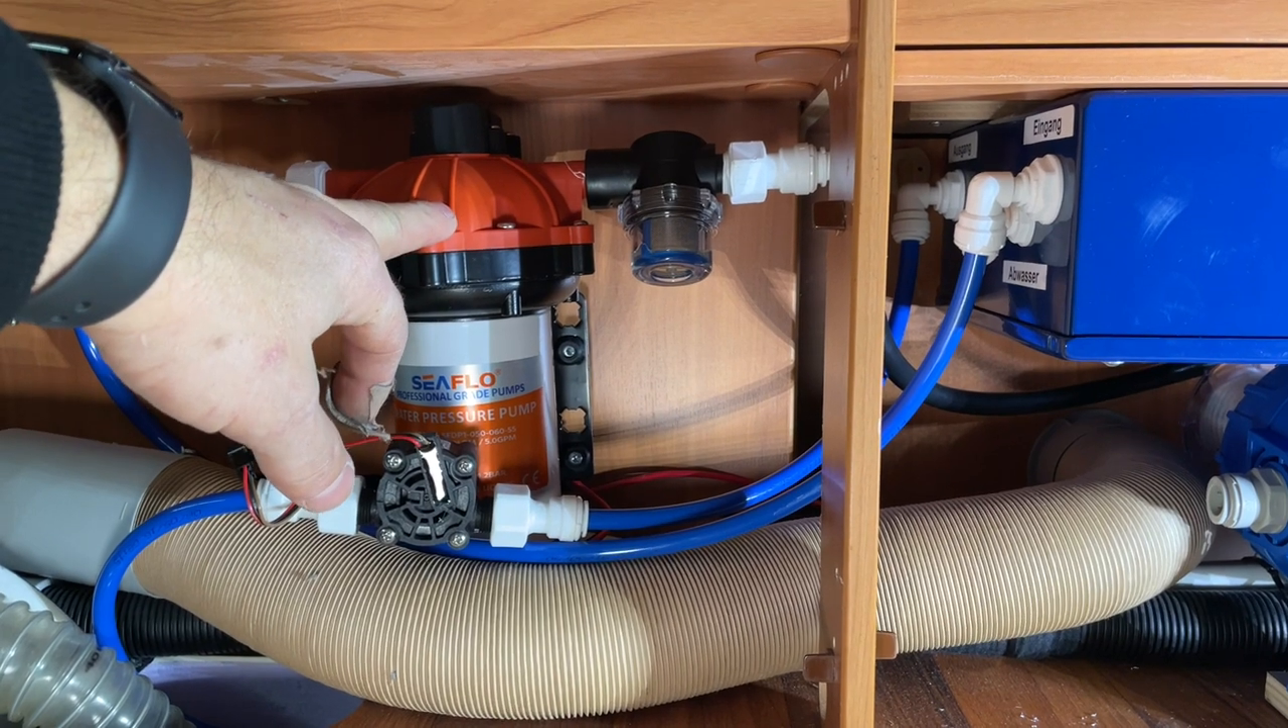Also wir haben jetzt hier die Pumpe verbaut.